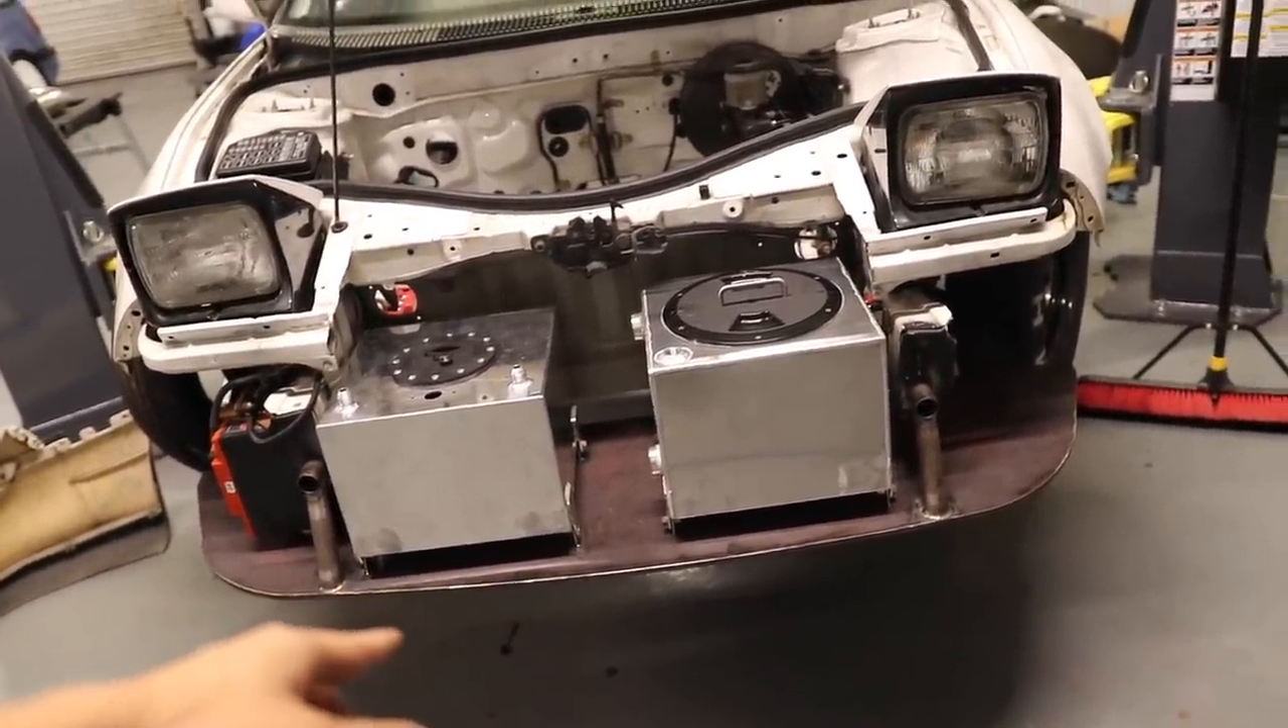Our fuel cell and water box are just about mounted up here on the nose of the mr2.